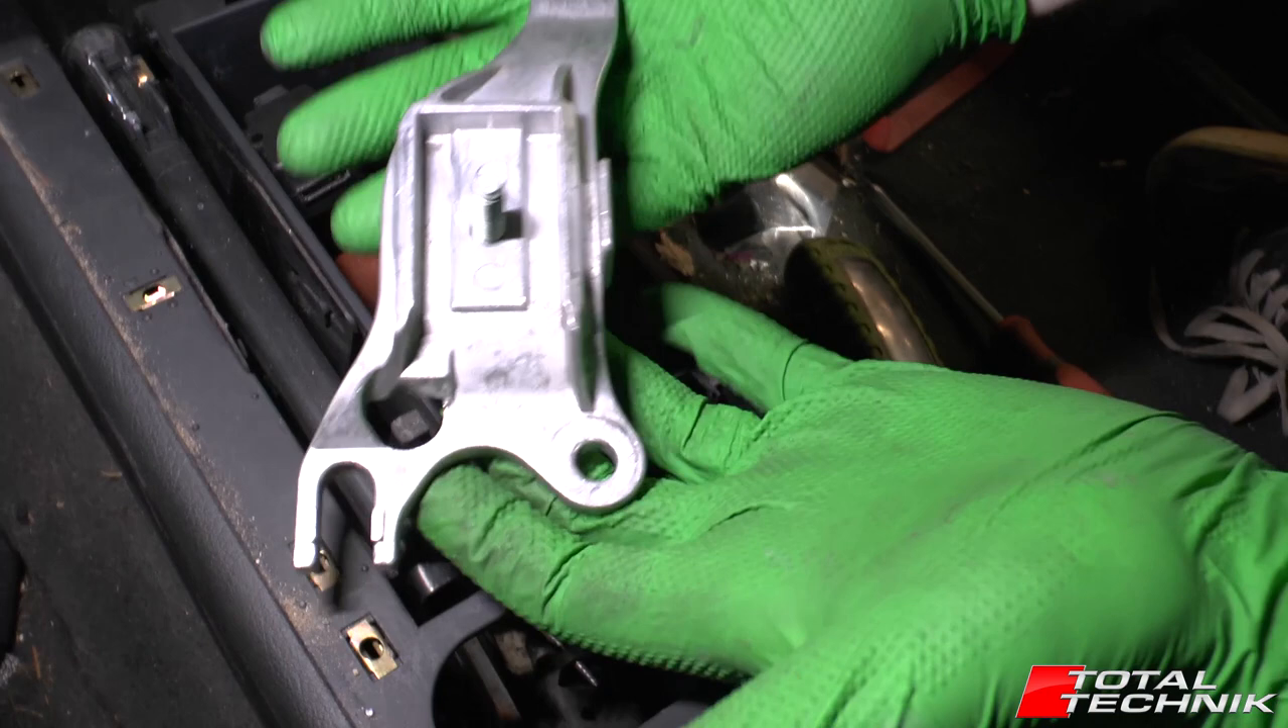Lift them up draw them forward and as you can see that is the armrest bracket removed.